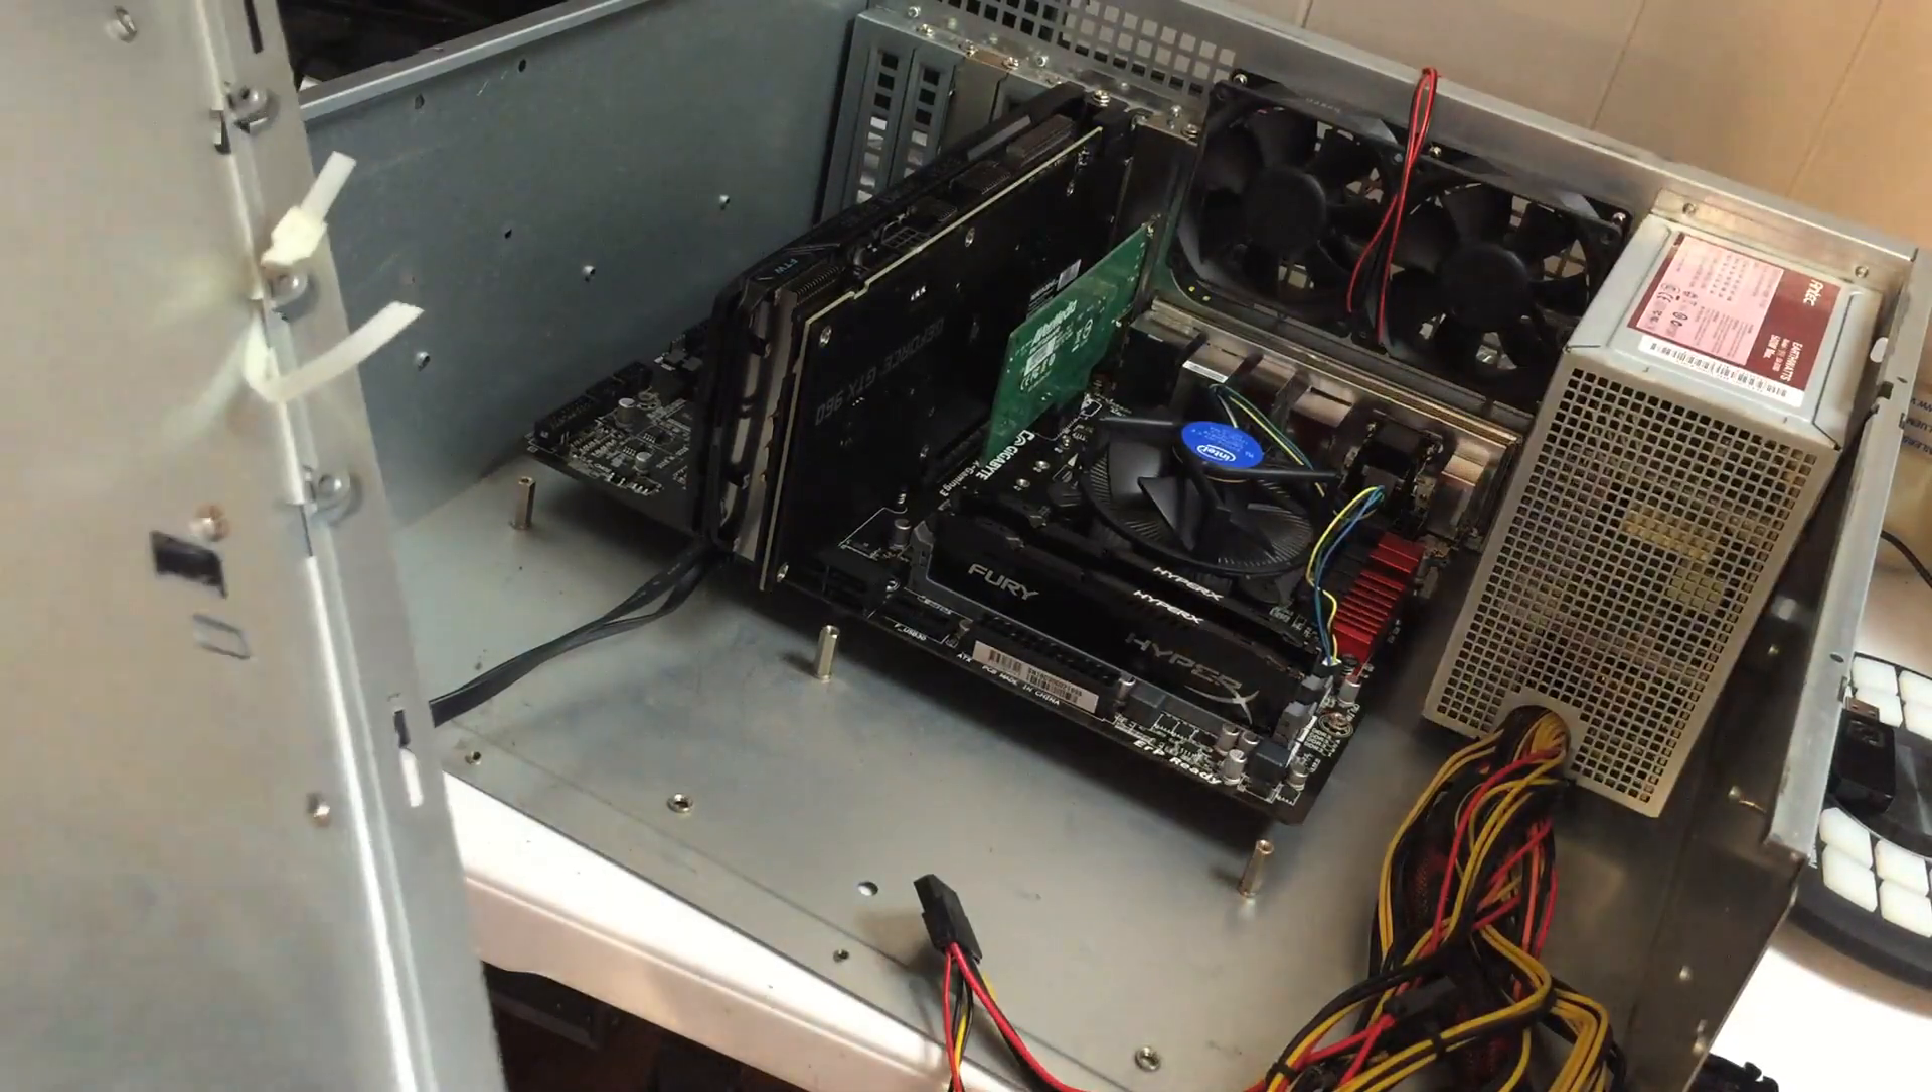Okay so we got all that put in ready to go we've got our CPU we've got our RAM we have our cards everything put in.